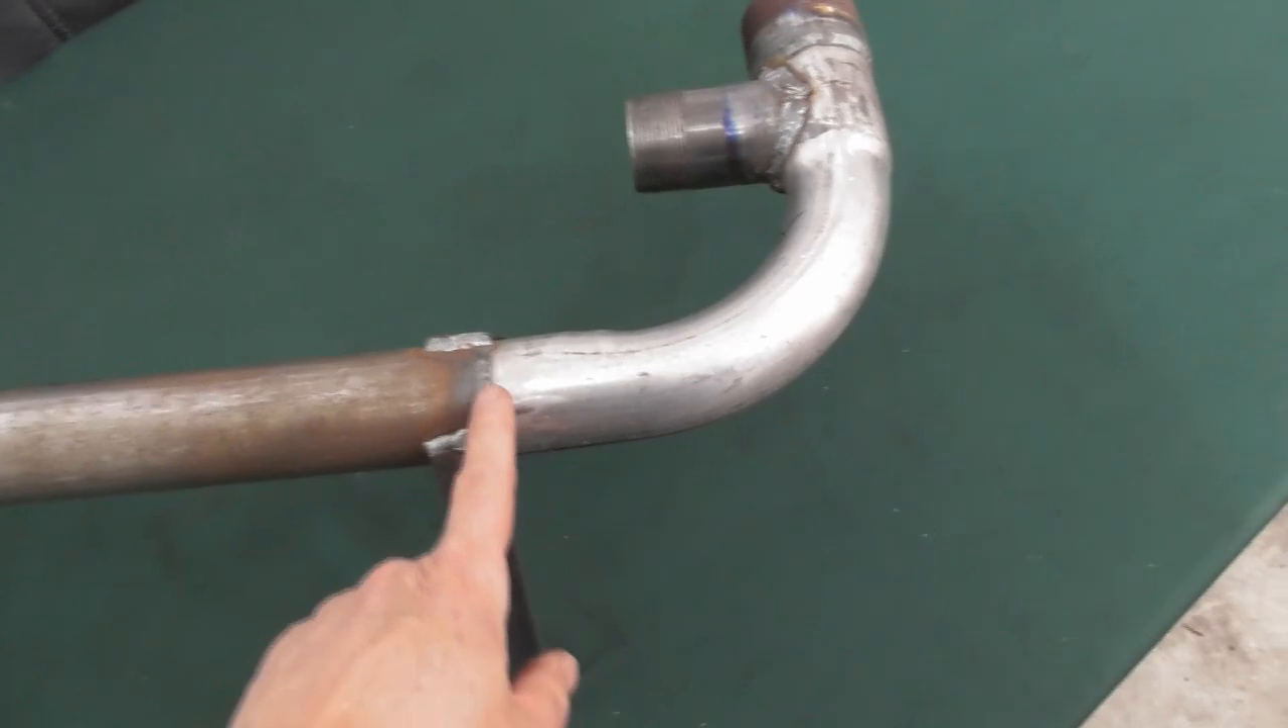So you can see here we've got our 16 inch length of tube butt welded to the 90 degree 5 inch radius.